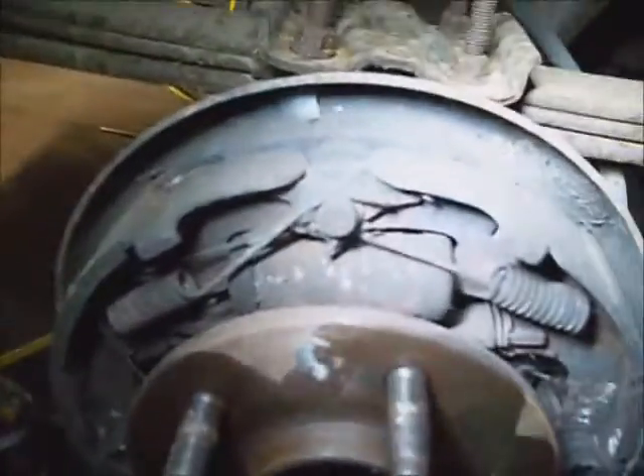Now with the wheels off, I went ahead and took the drums off.